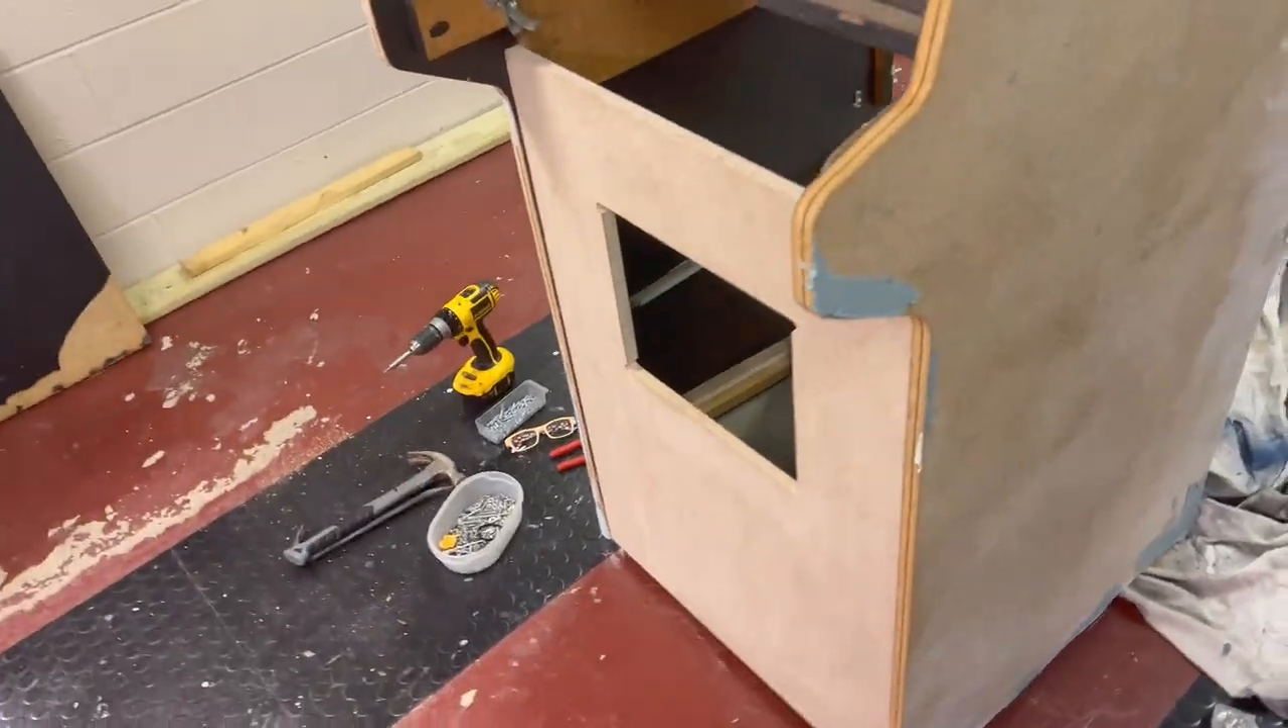All right, so I got the front panel on. That's looking good.